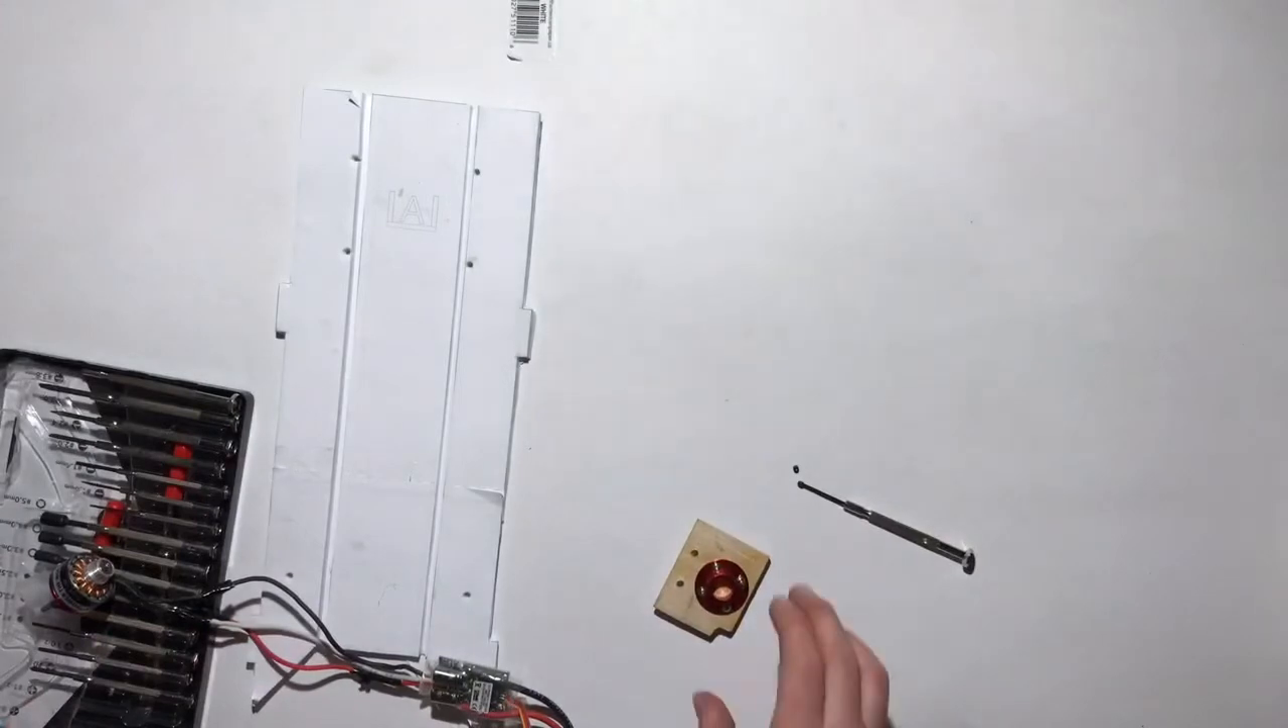So we have the base of the motor on to the wood.